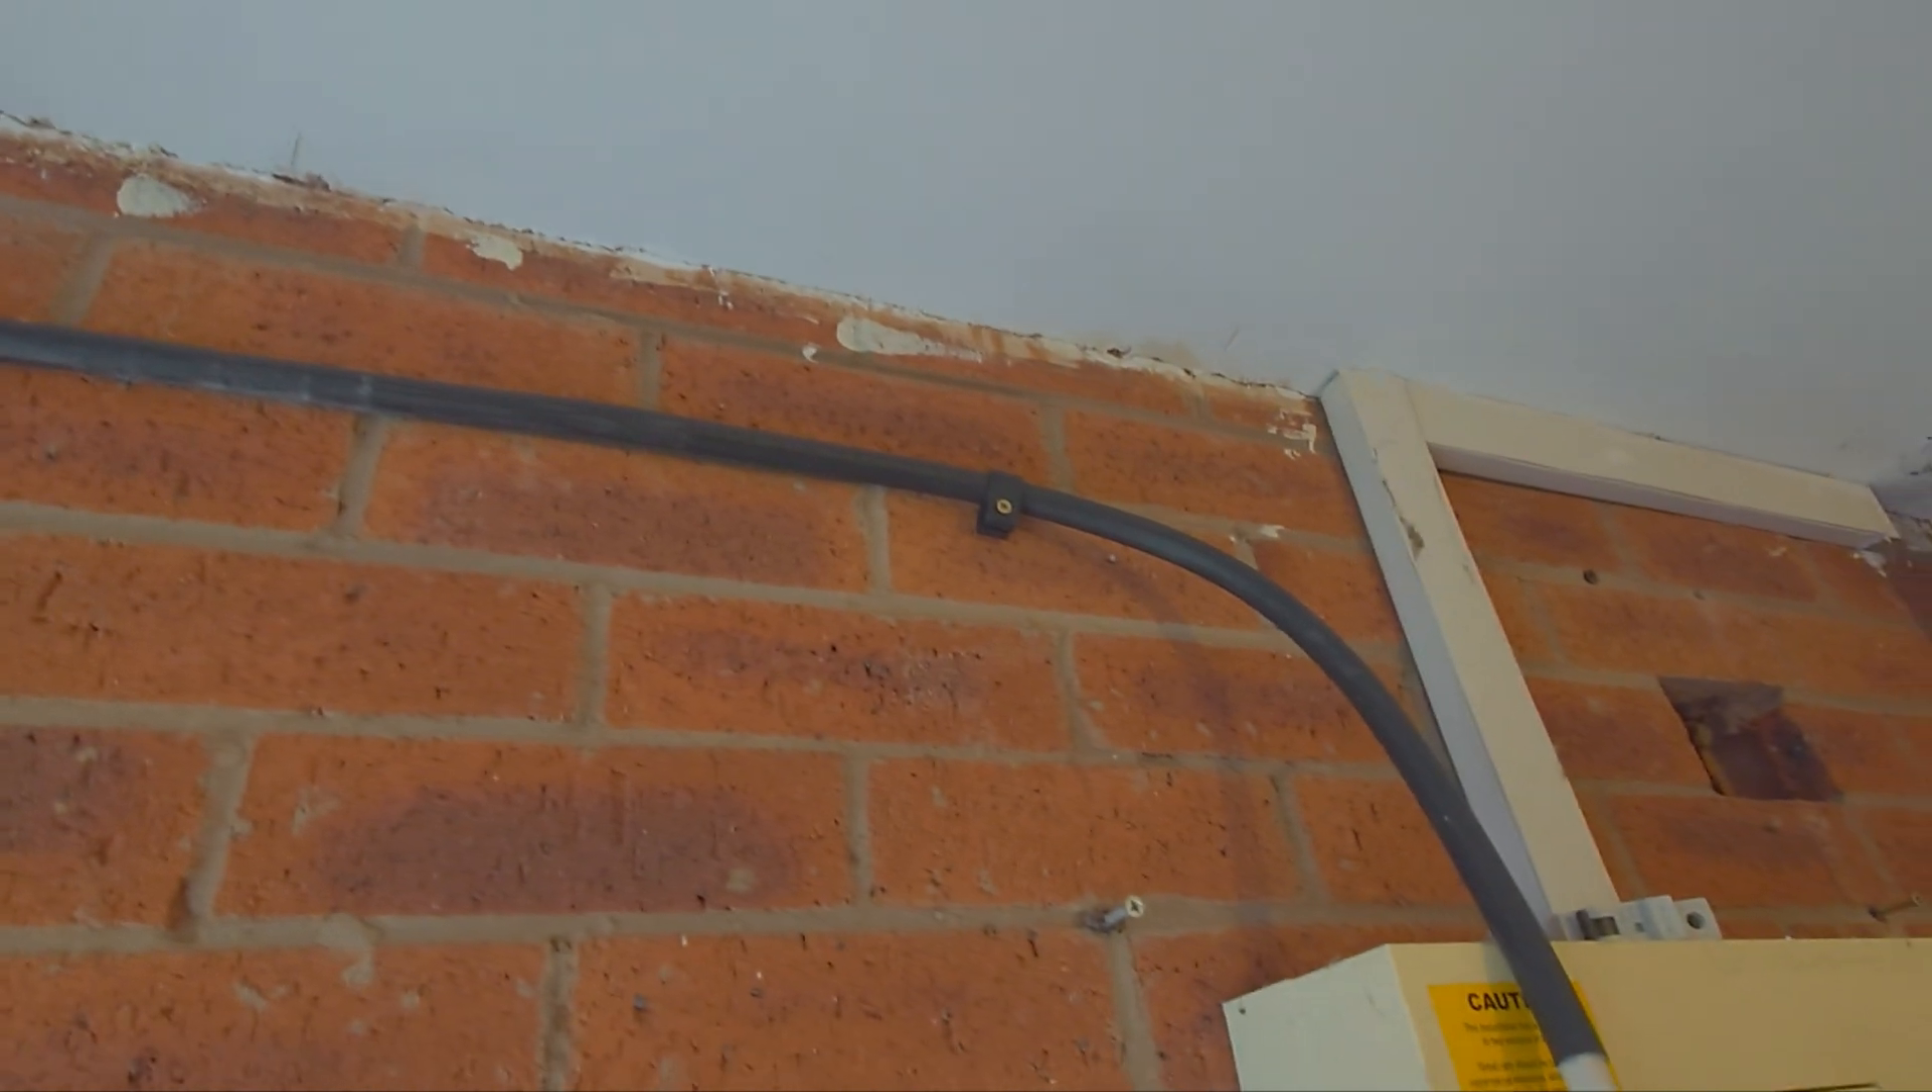As you can see I've used cleats to get that cable up there.